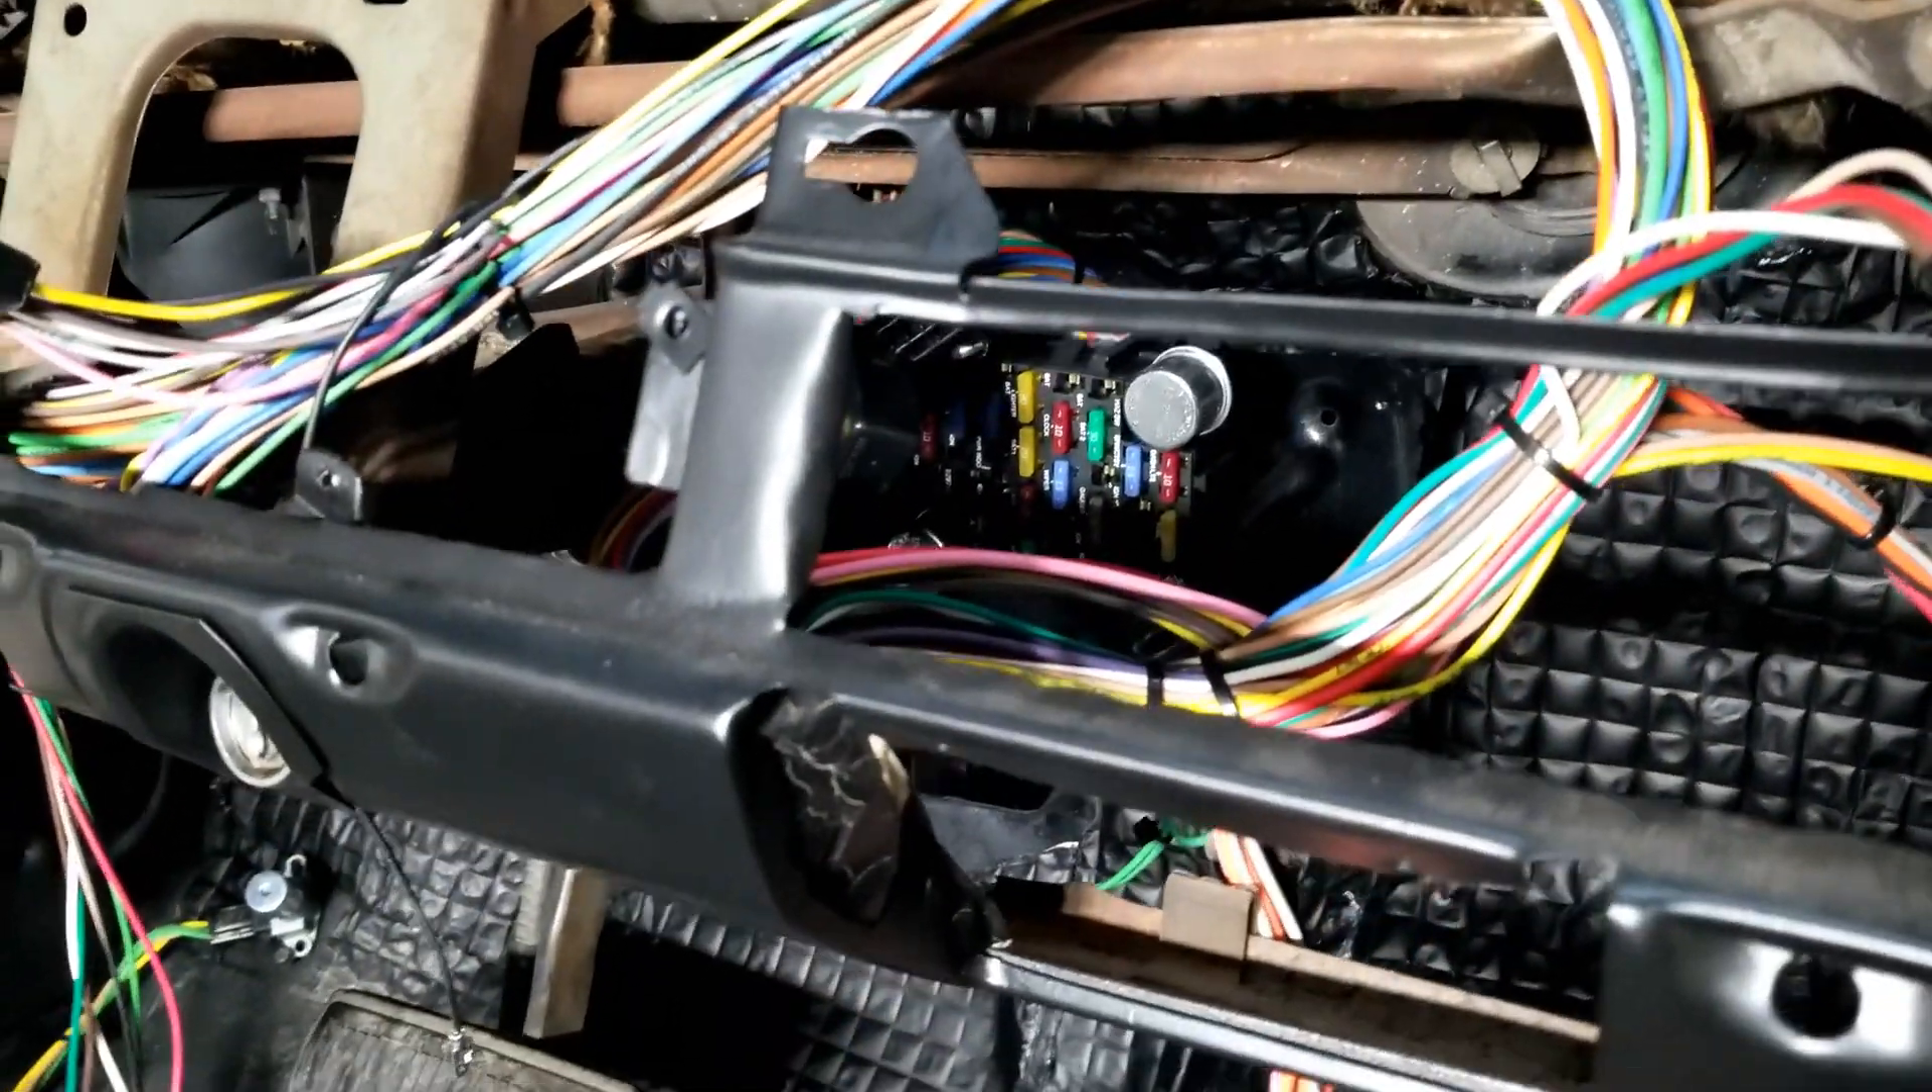But, as you can see back down in there, we've got our fuse block populated with fuses and whatnot.